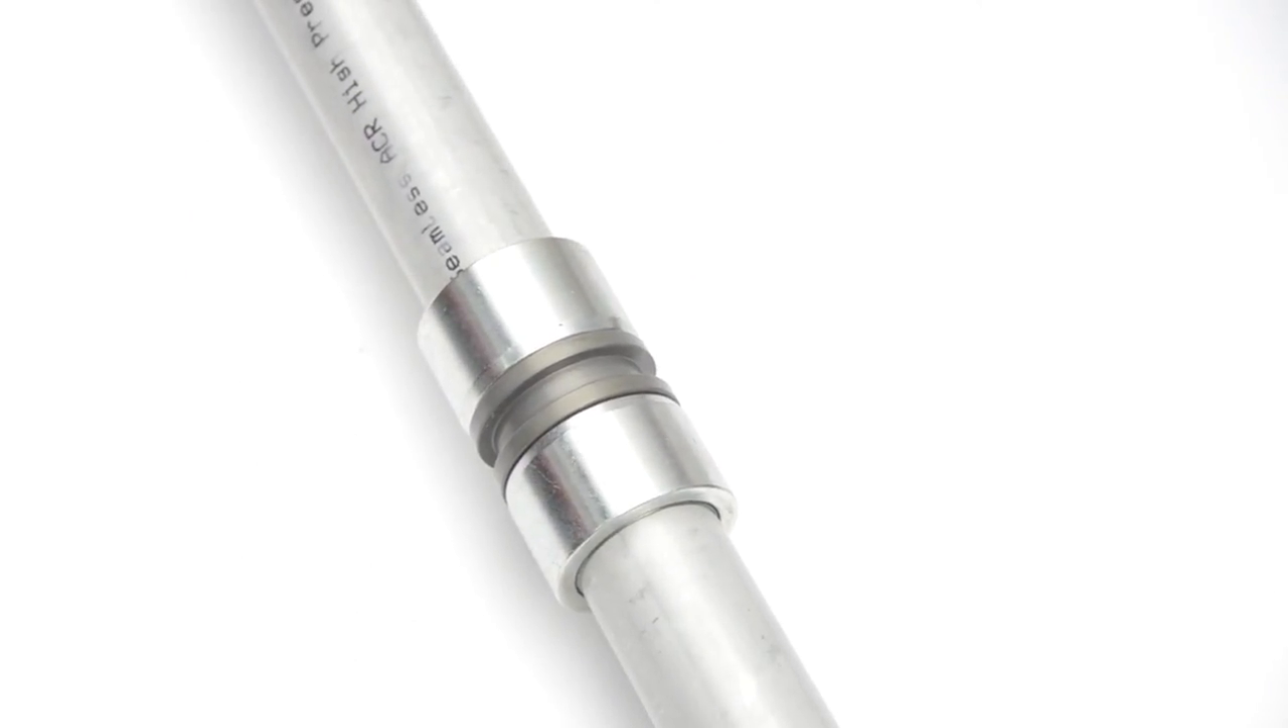The ref lock pipe connection is now complete.